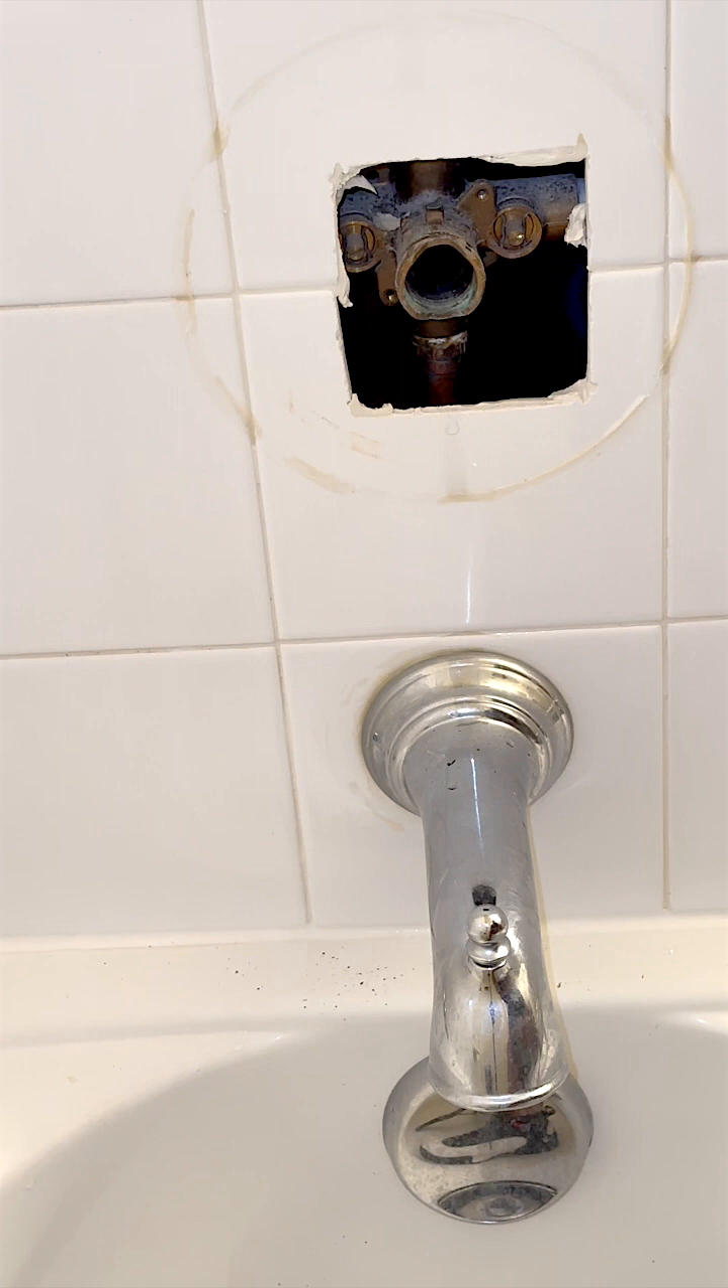So I've already extracted the cartridge.